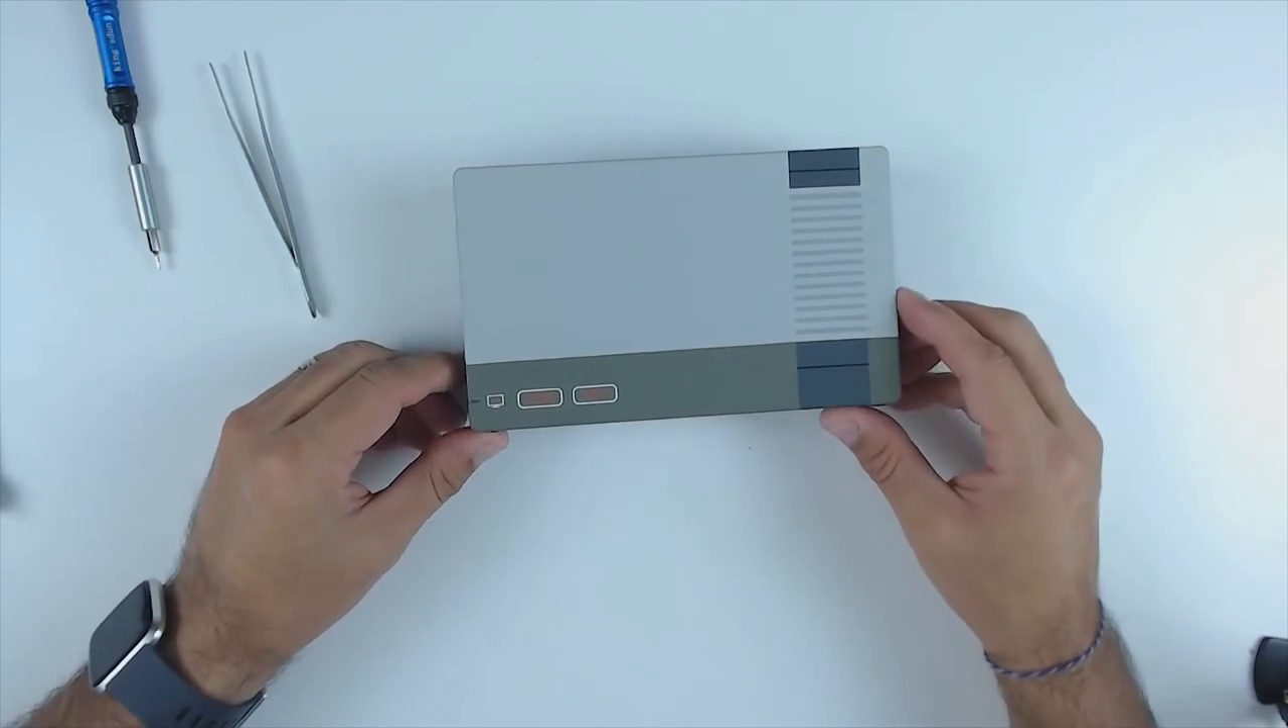And there we have it, we are now done reassembling our switch dock. So there we have it, we have our perfectly swapped faceplate for our Nintendo switch dock.